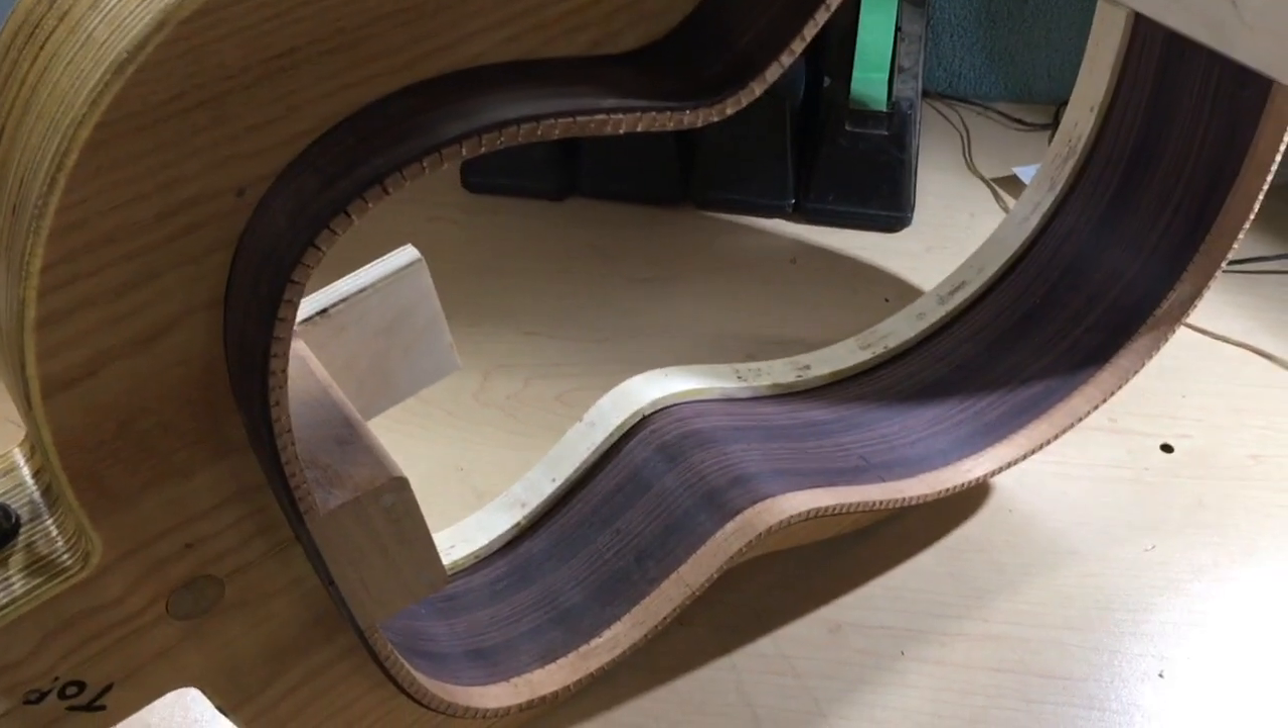Here is the rim for the Rosewood OM. And I've got the liners in.